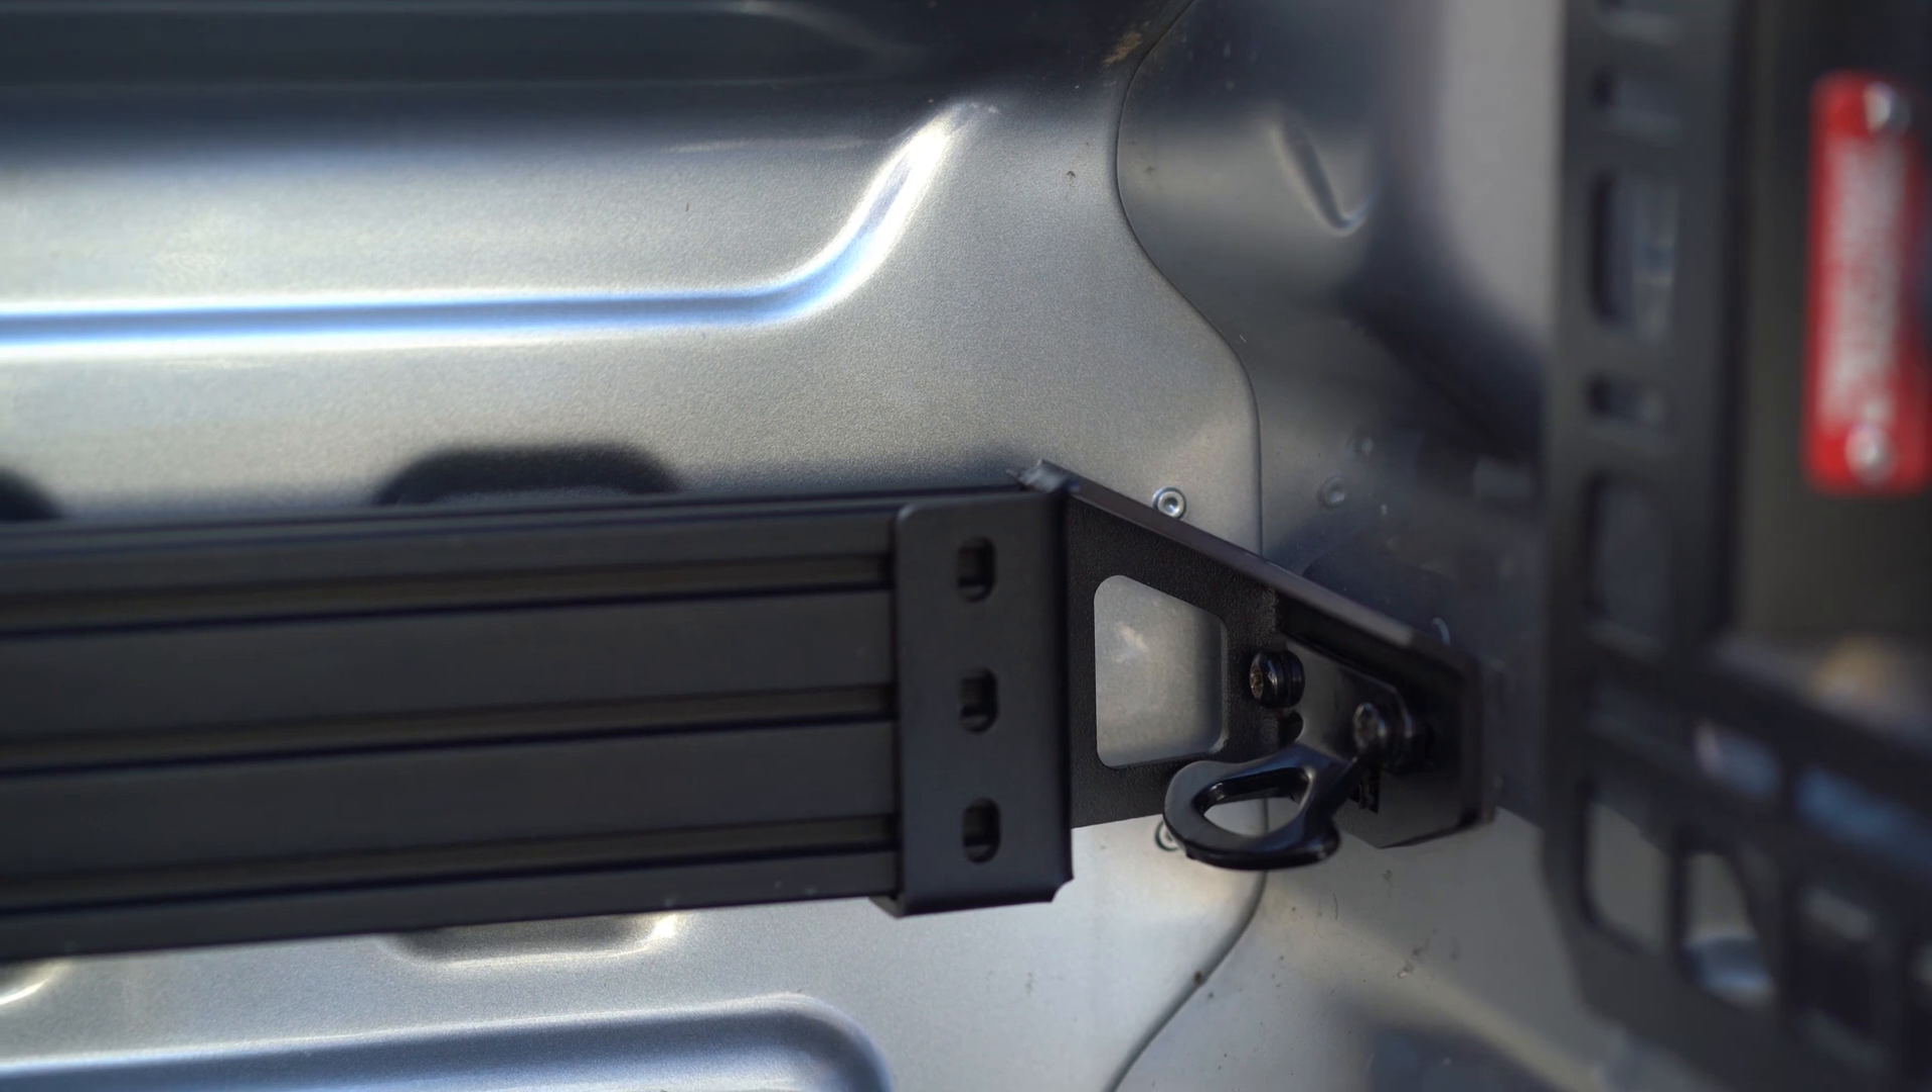So our length is correct. The rail extends almost to the bracket.